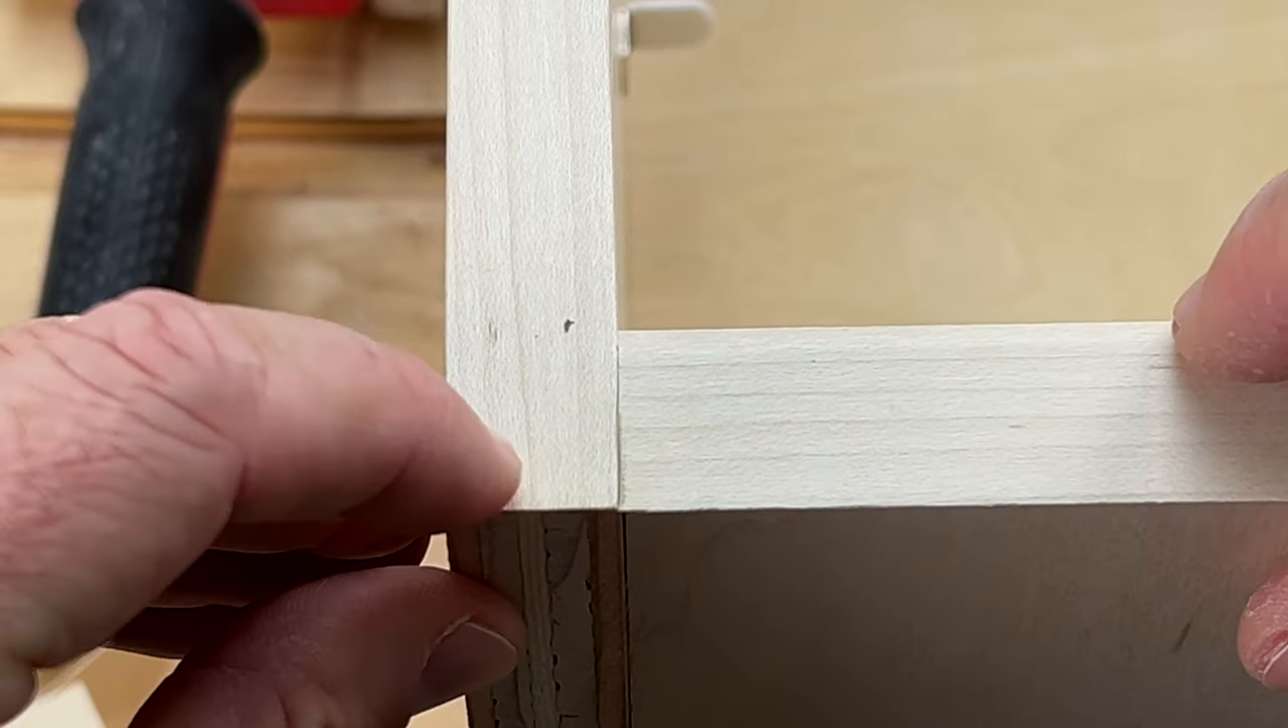Look at that. That seam is perfect. It is right on that edge. There is no gap. It couldn't be closer and that's what we're looking for.